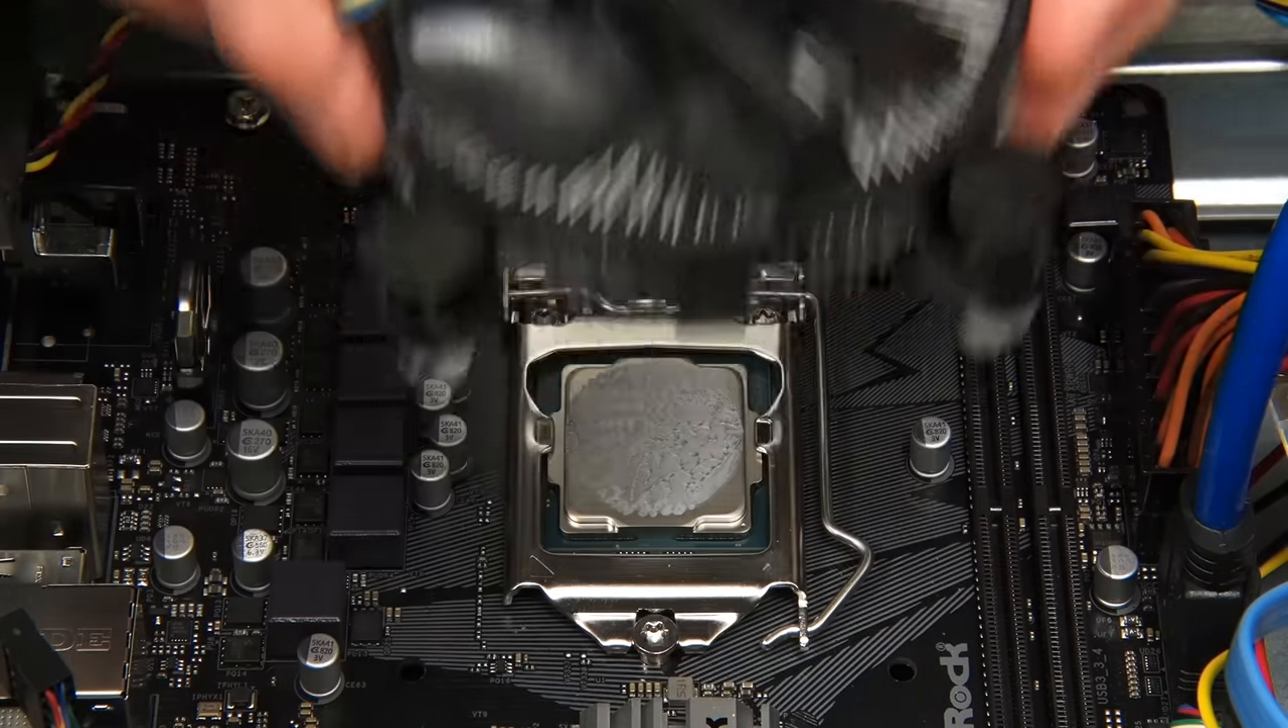Yes, we've removed the cooler from the CPU.